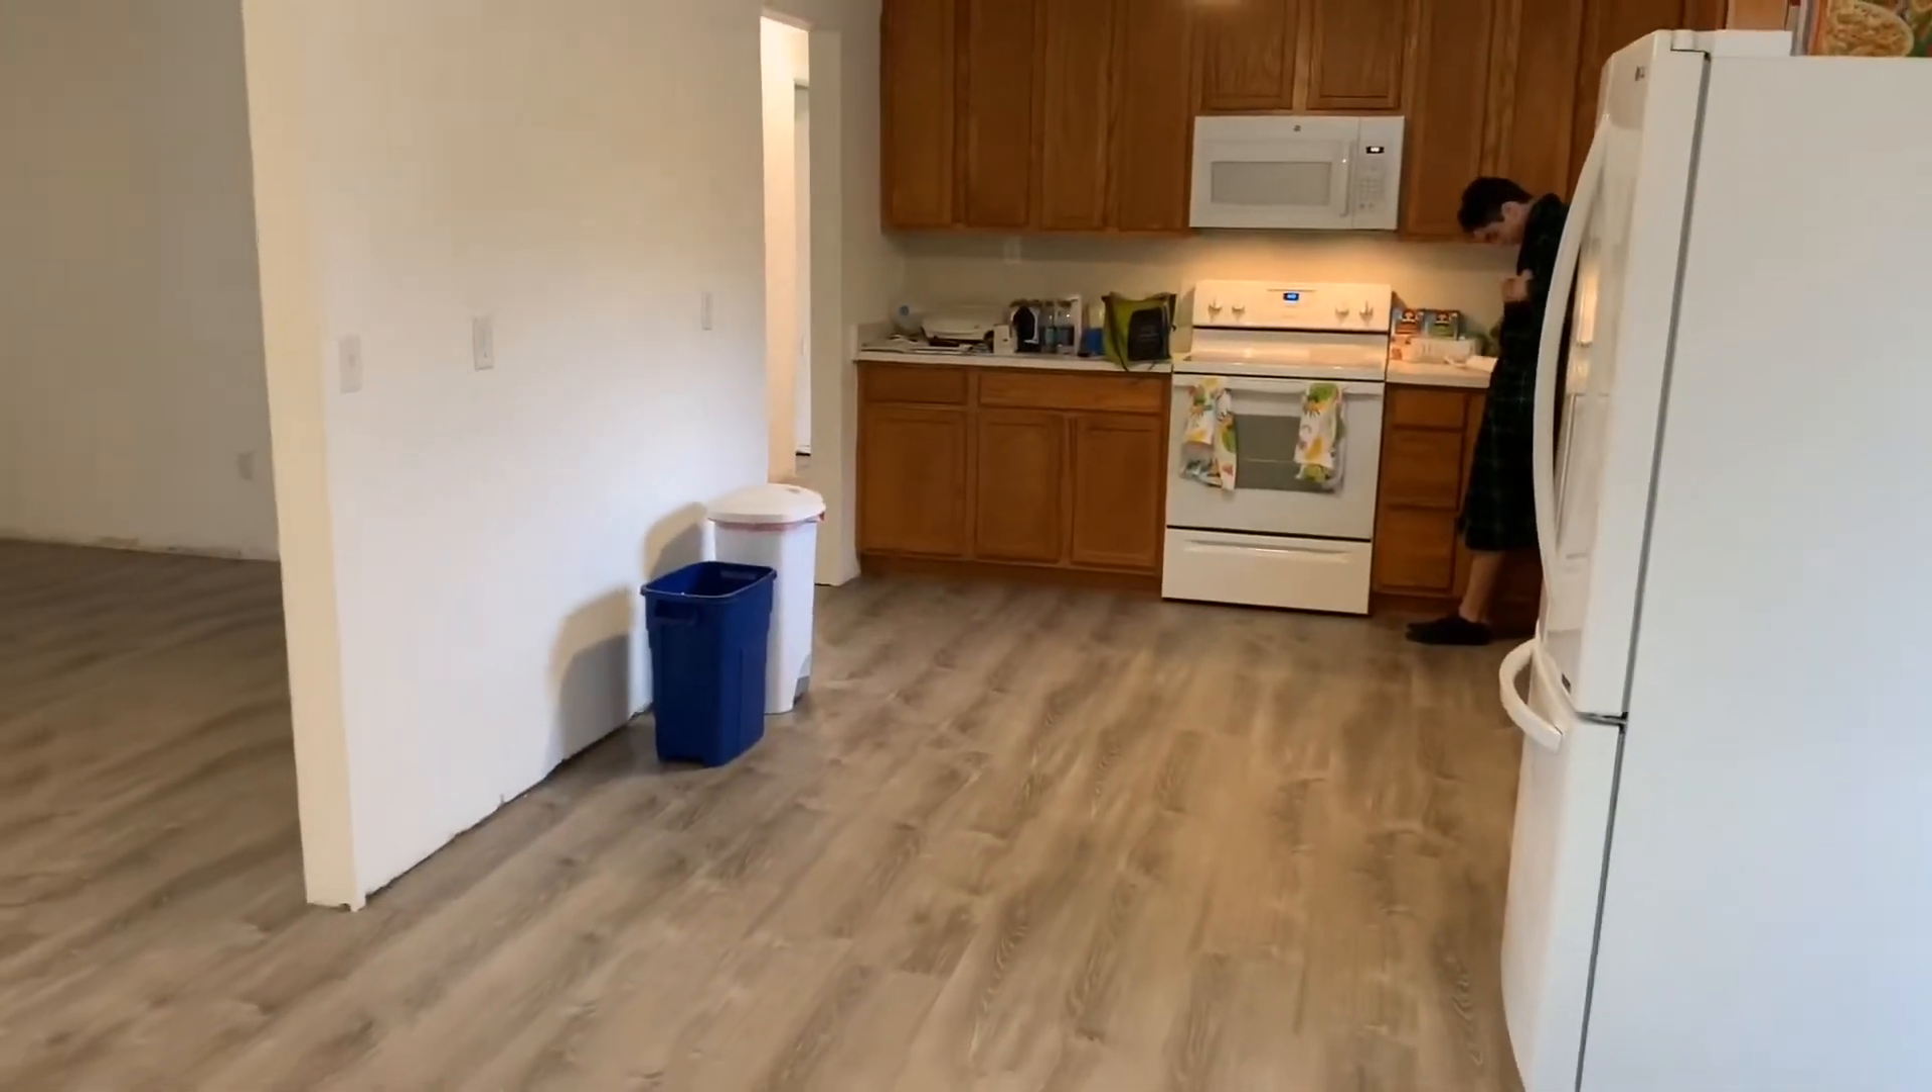And here's the final result of the floors you can see they're finished the walls are painted all we need now are the baseboards but this is the complete project.